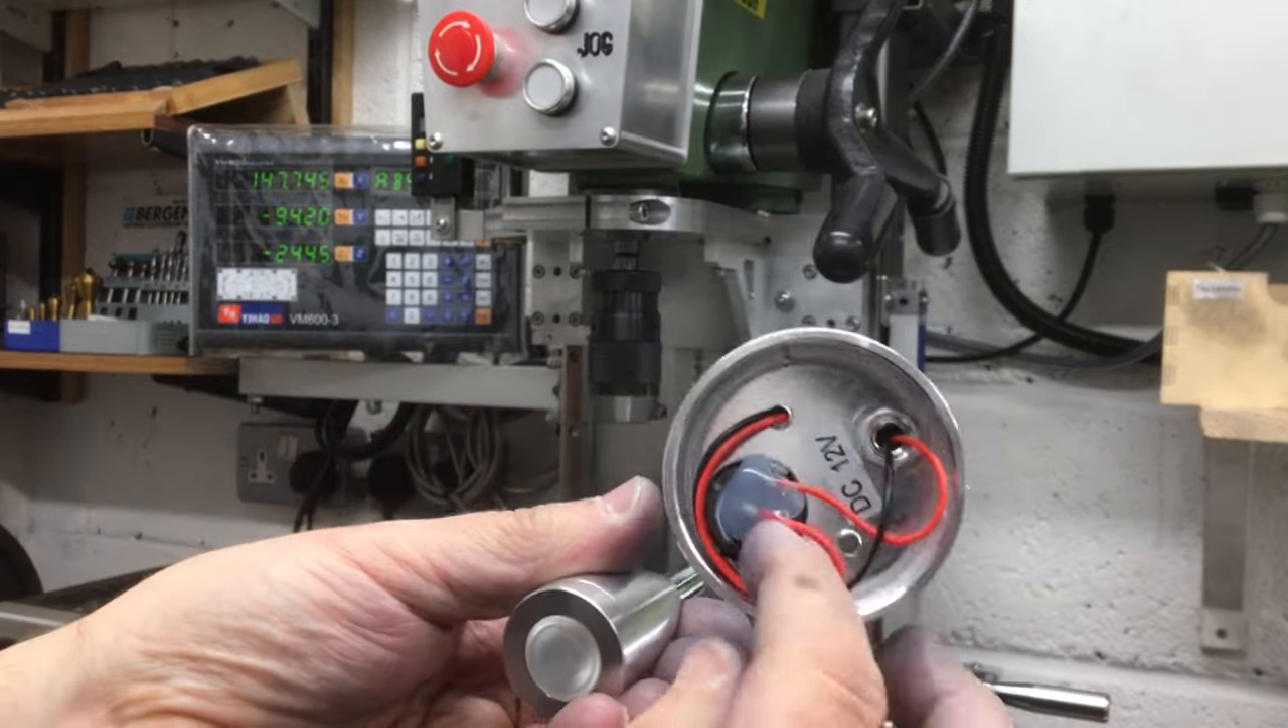I've also had these a little while now and these are the little lights and still got to put those in.